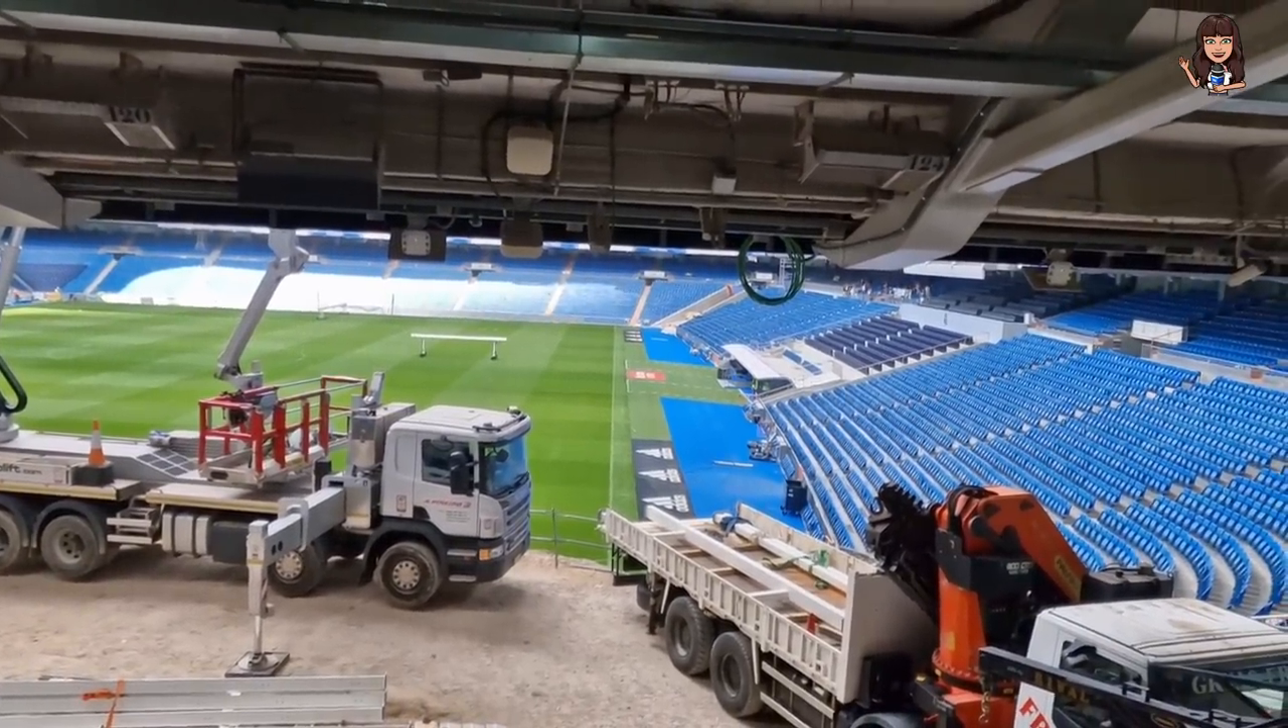Y aquí tenéis Los nuevos Asientos Ahí ya colocados En el córner.